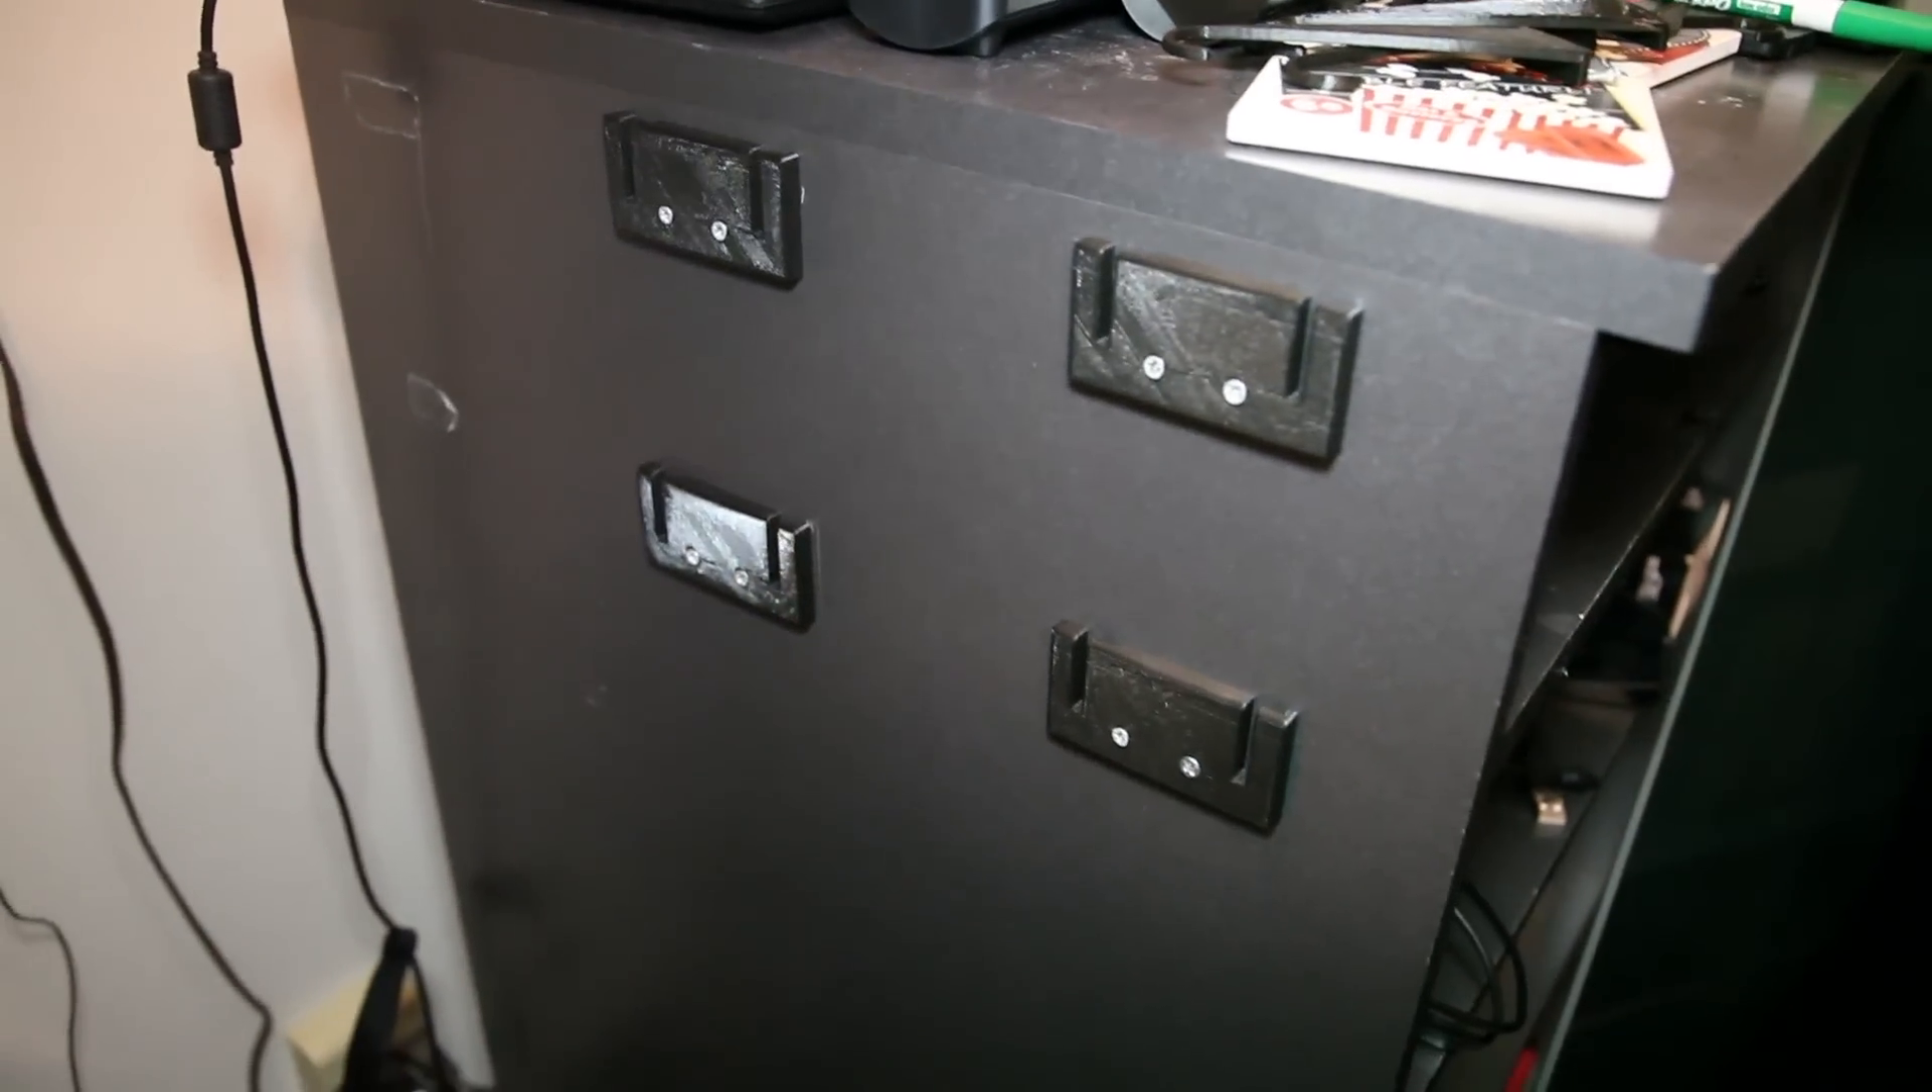All the blocks are now in place.